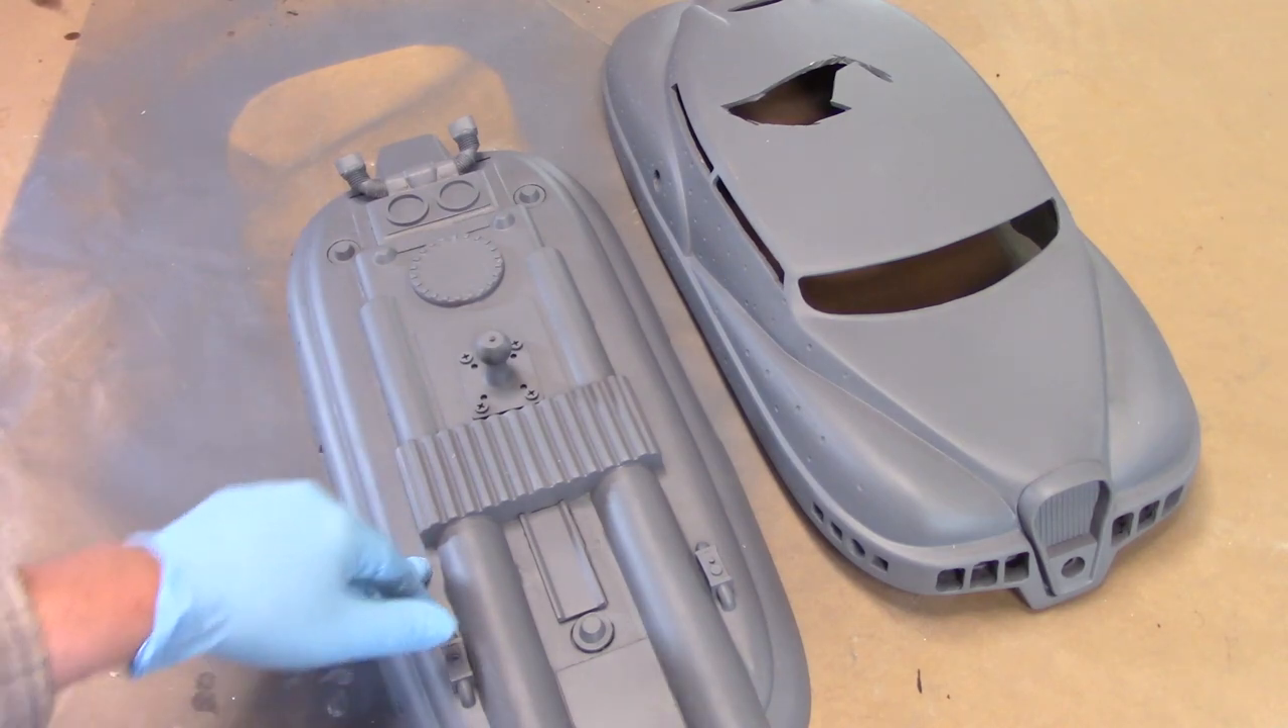Mostly the bottom pan is assembled.